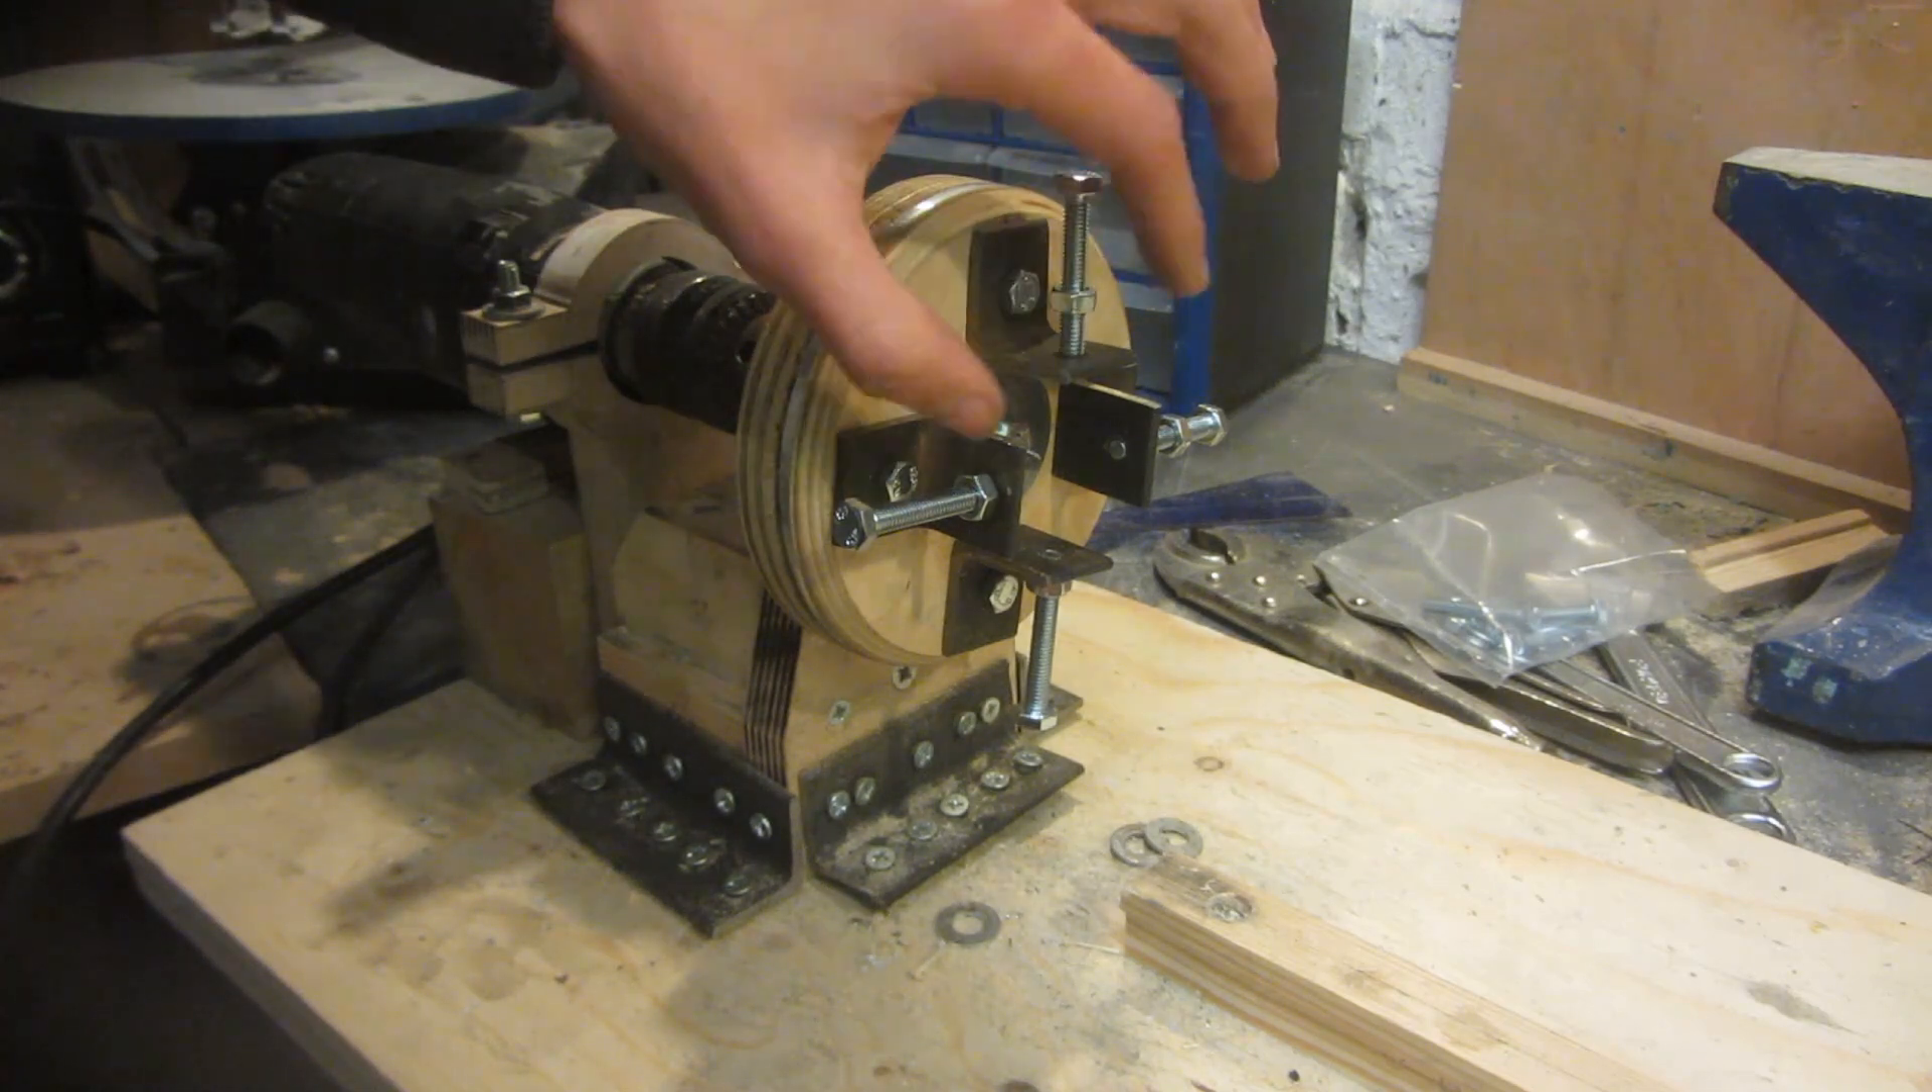Each of these homemade jaws has an m6 bolt attached to it with a nut.